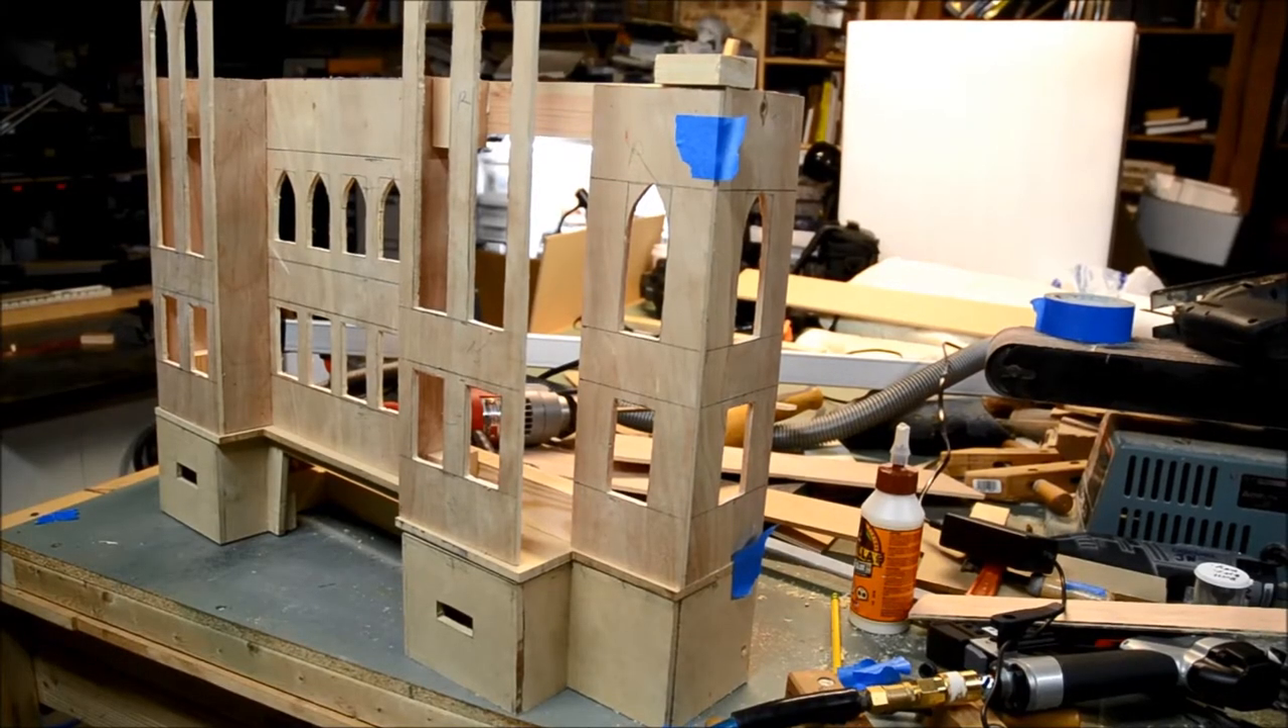What I got here so far is most of the walls are already up.